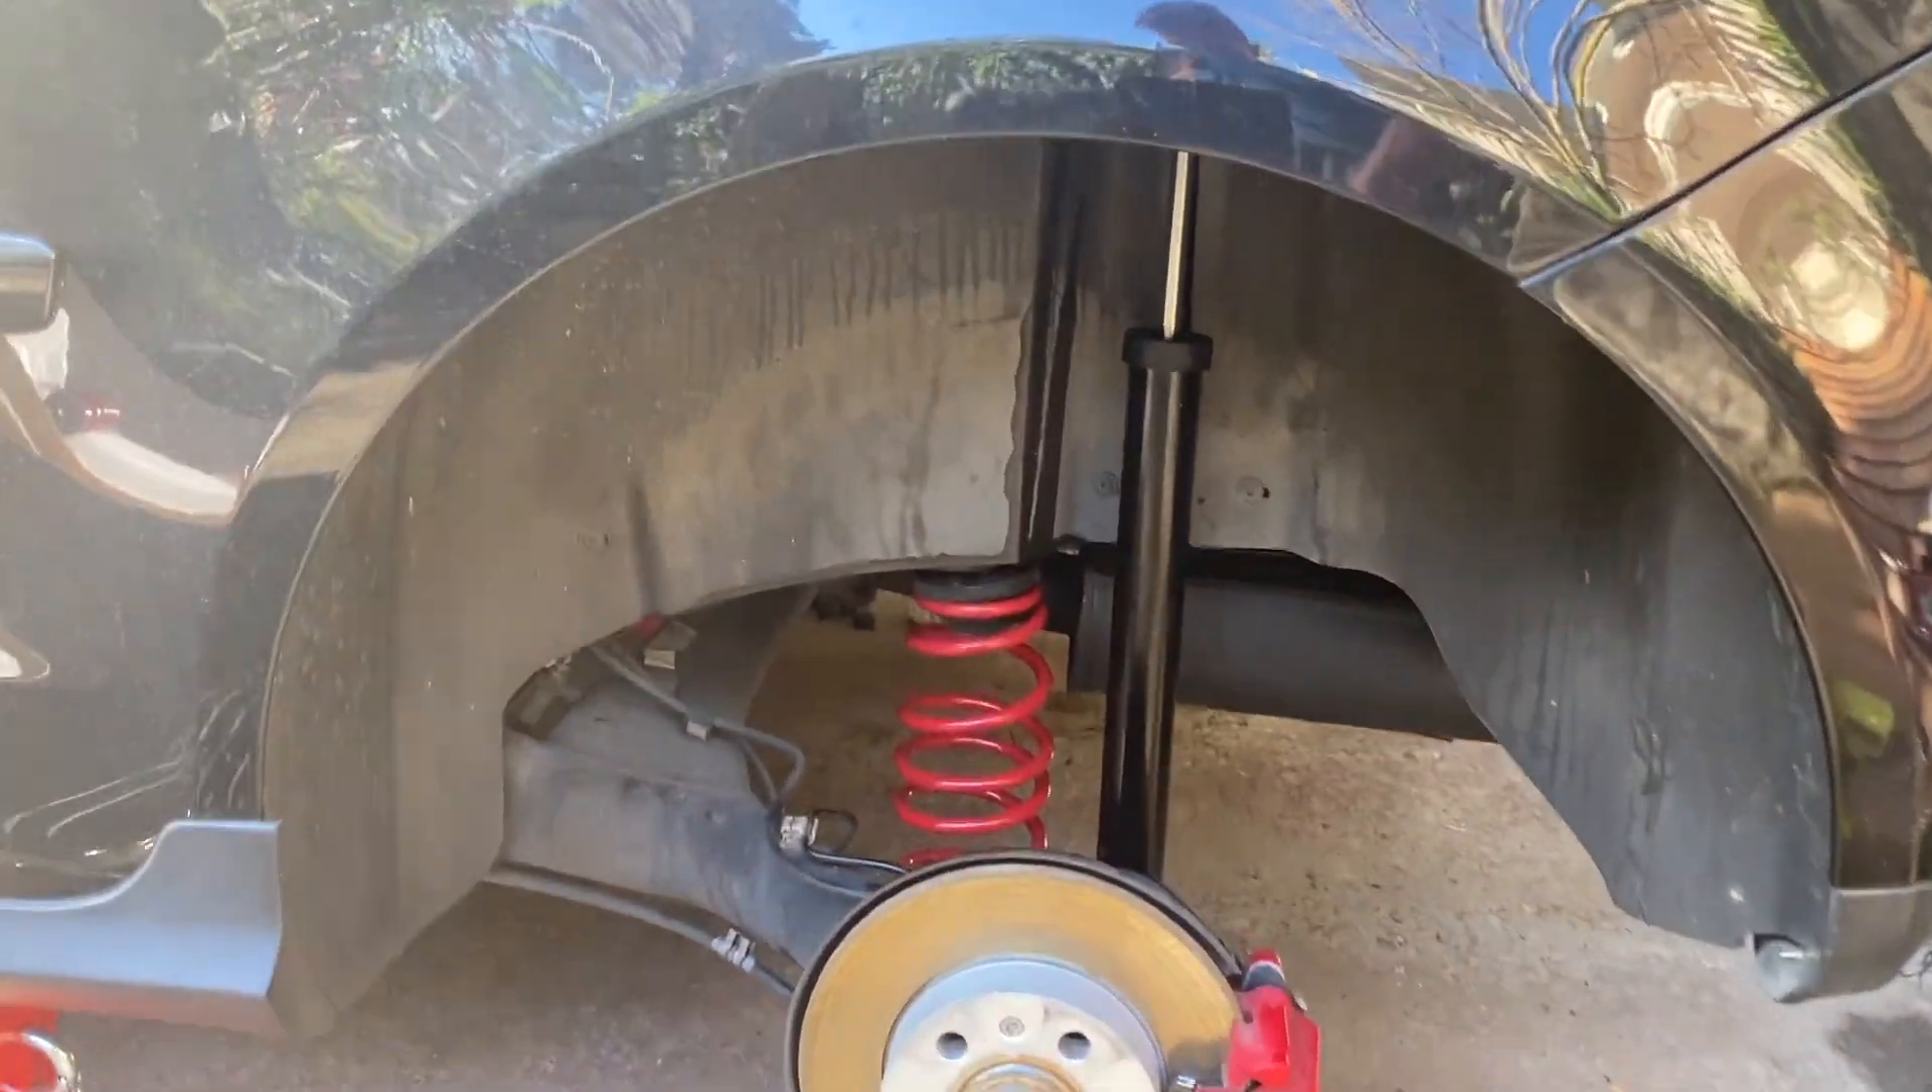So I've already put on the new shock and new spring and what I had to do I had to transfer the top mount from the original one here.